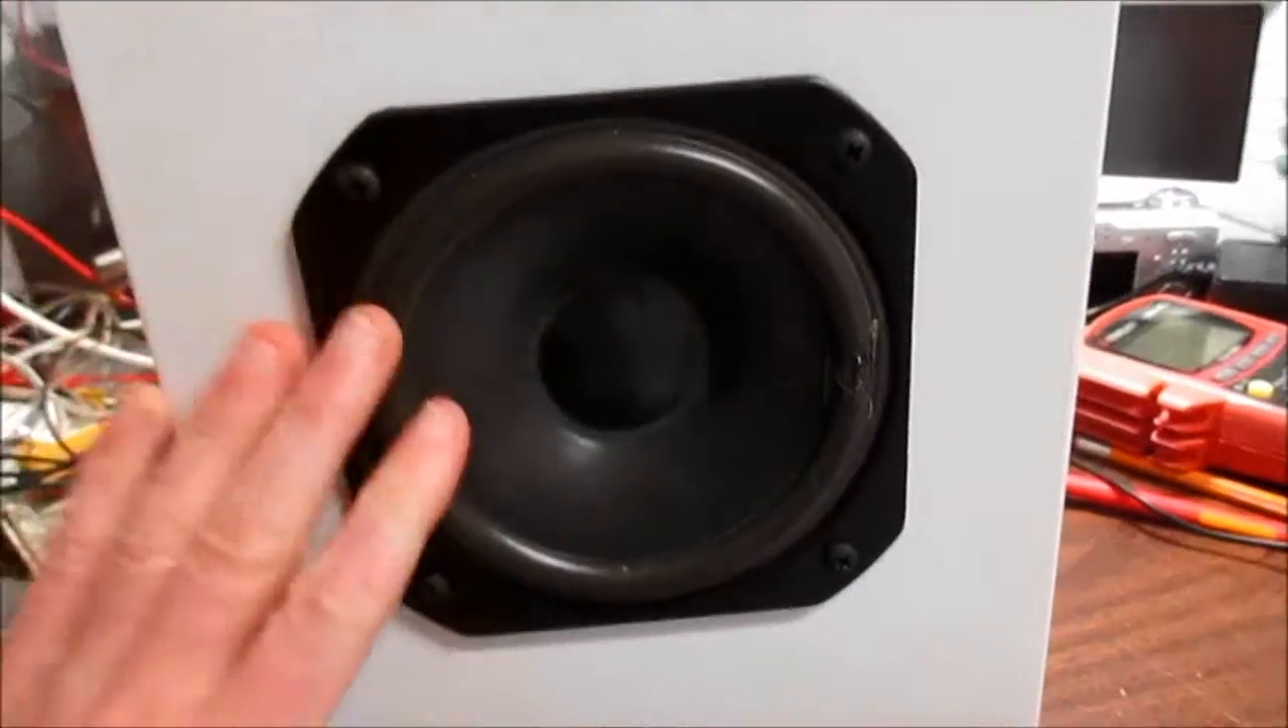So I got the speaker mounted in the front here.